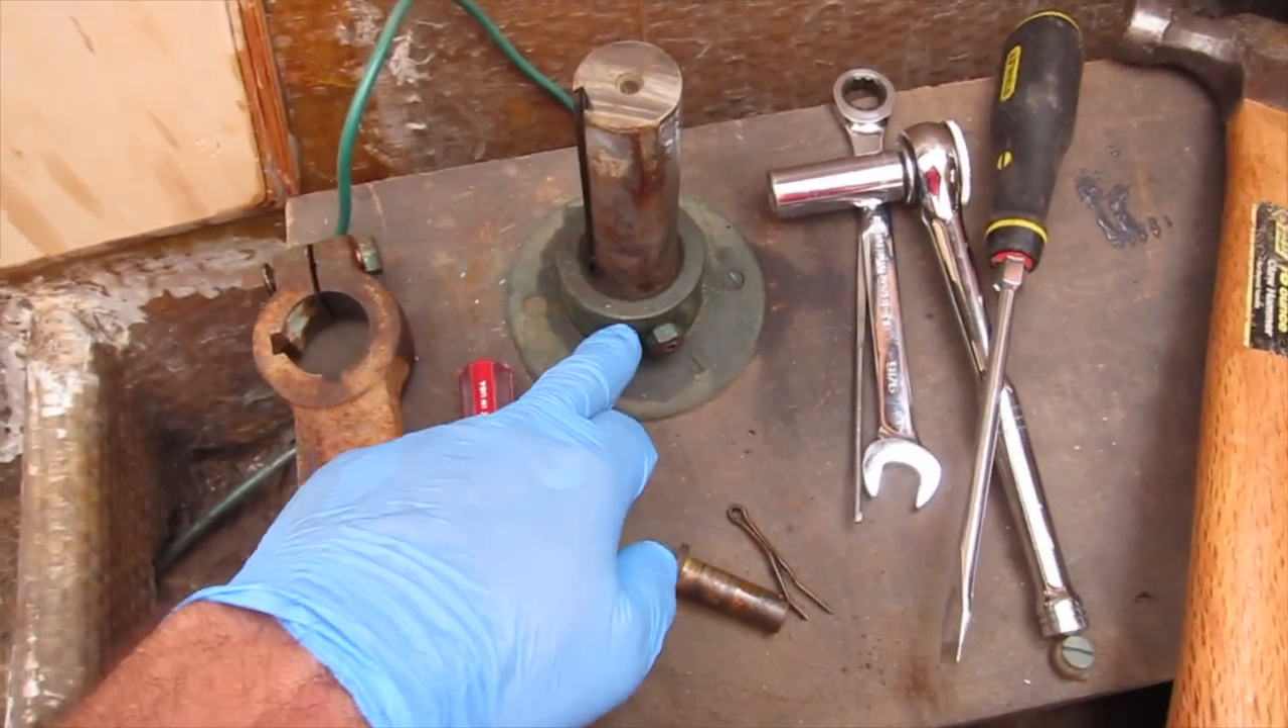I still have to take this collar off.